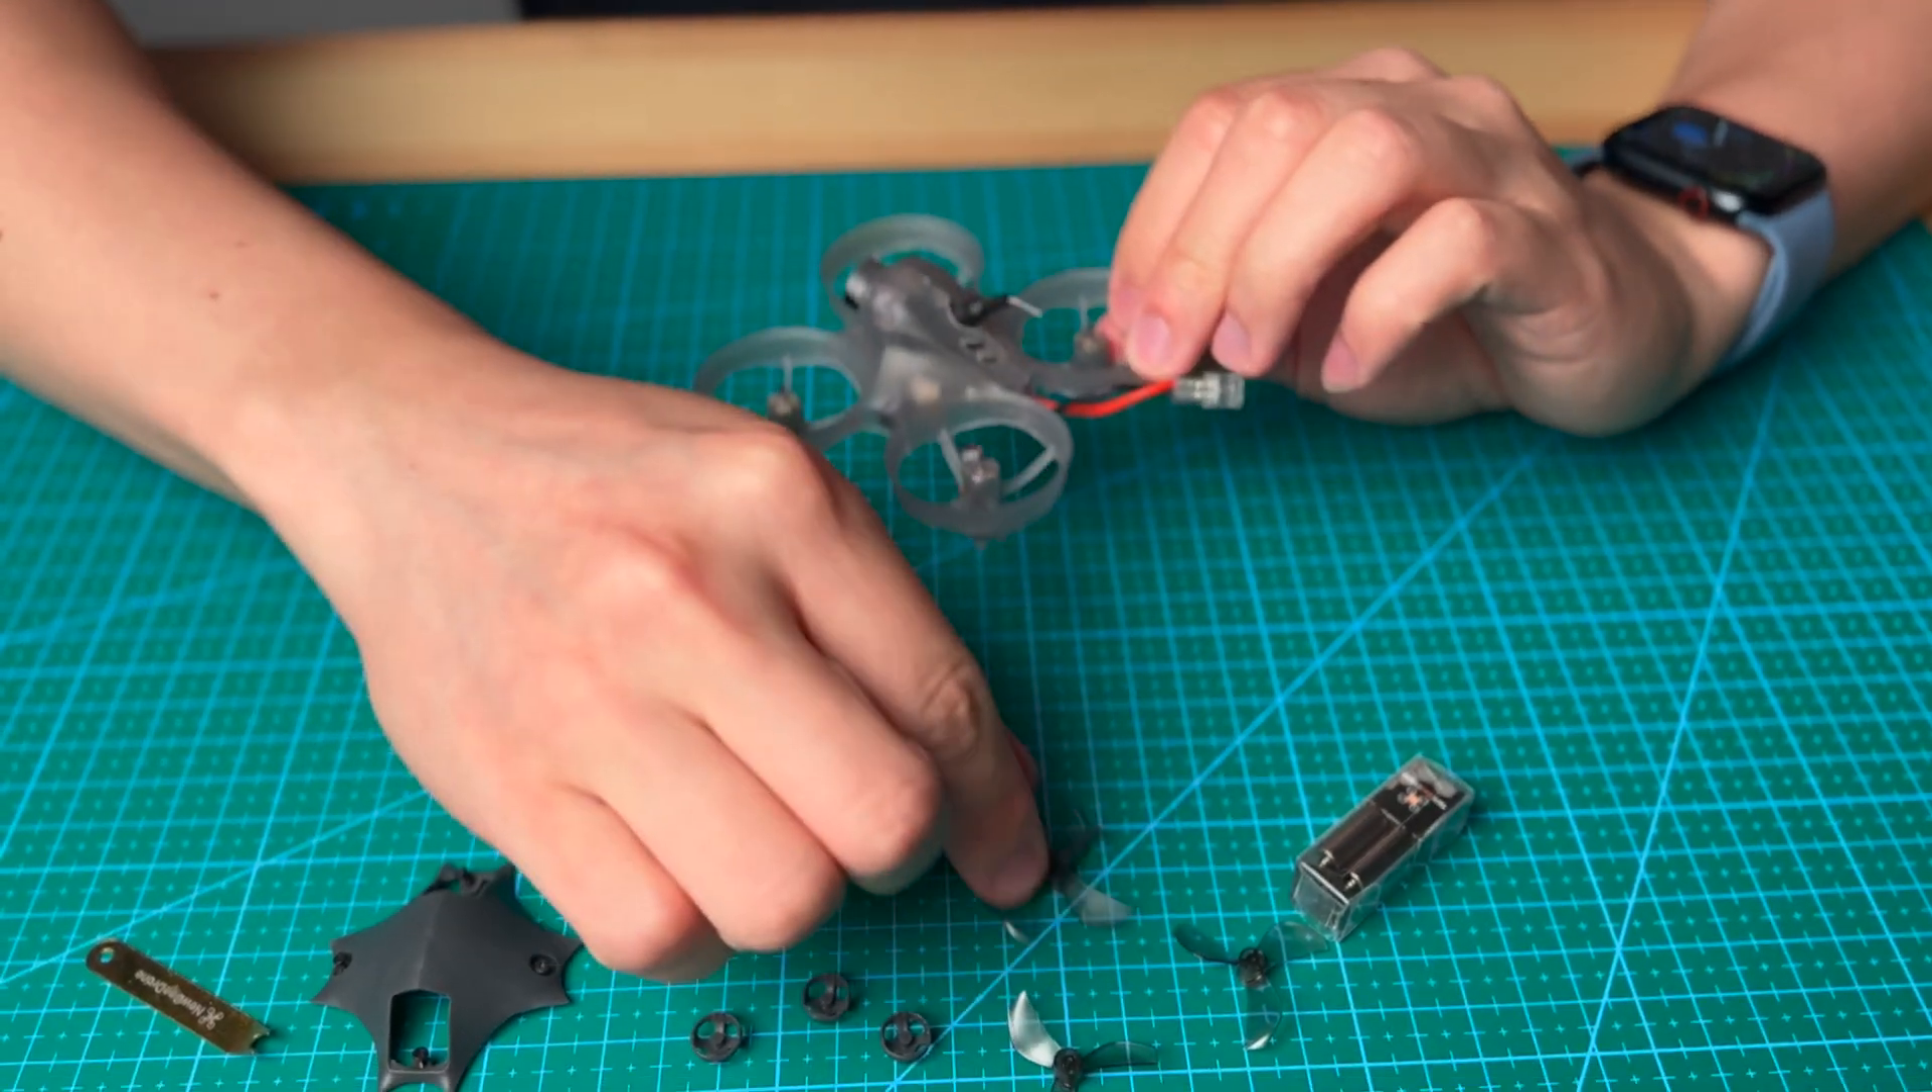So now all the propeller is removed and then we are going to push the motor down and then we take the motor out.